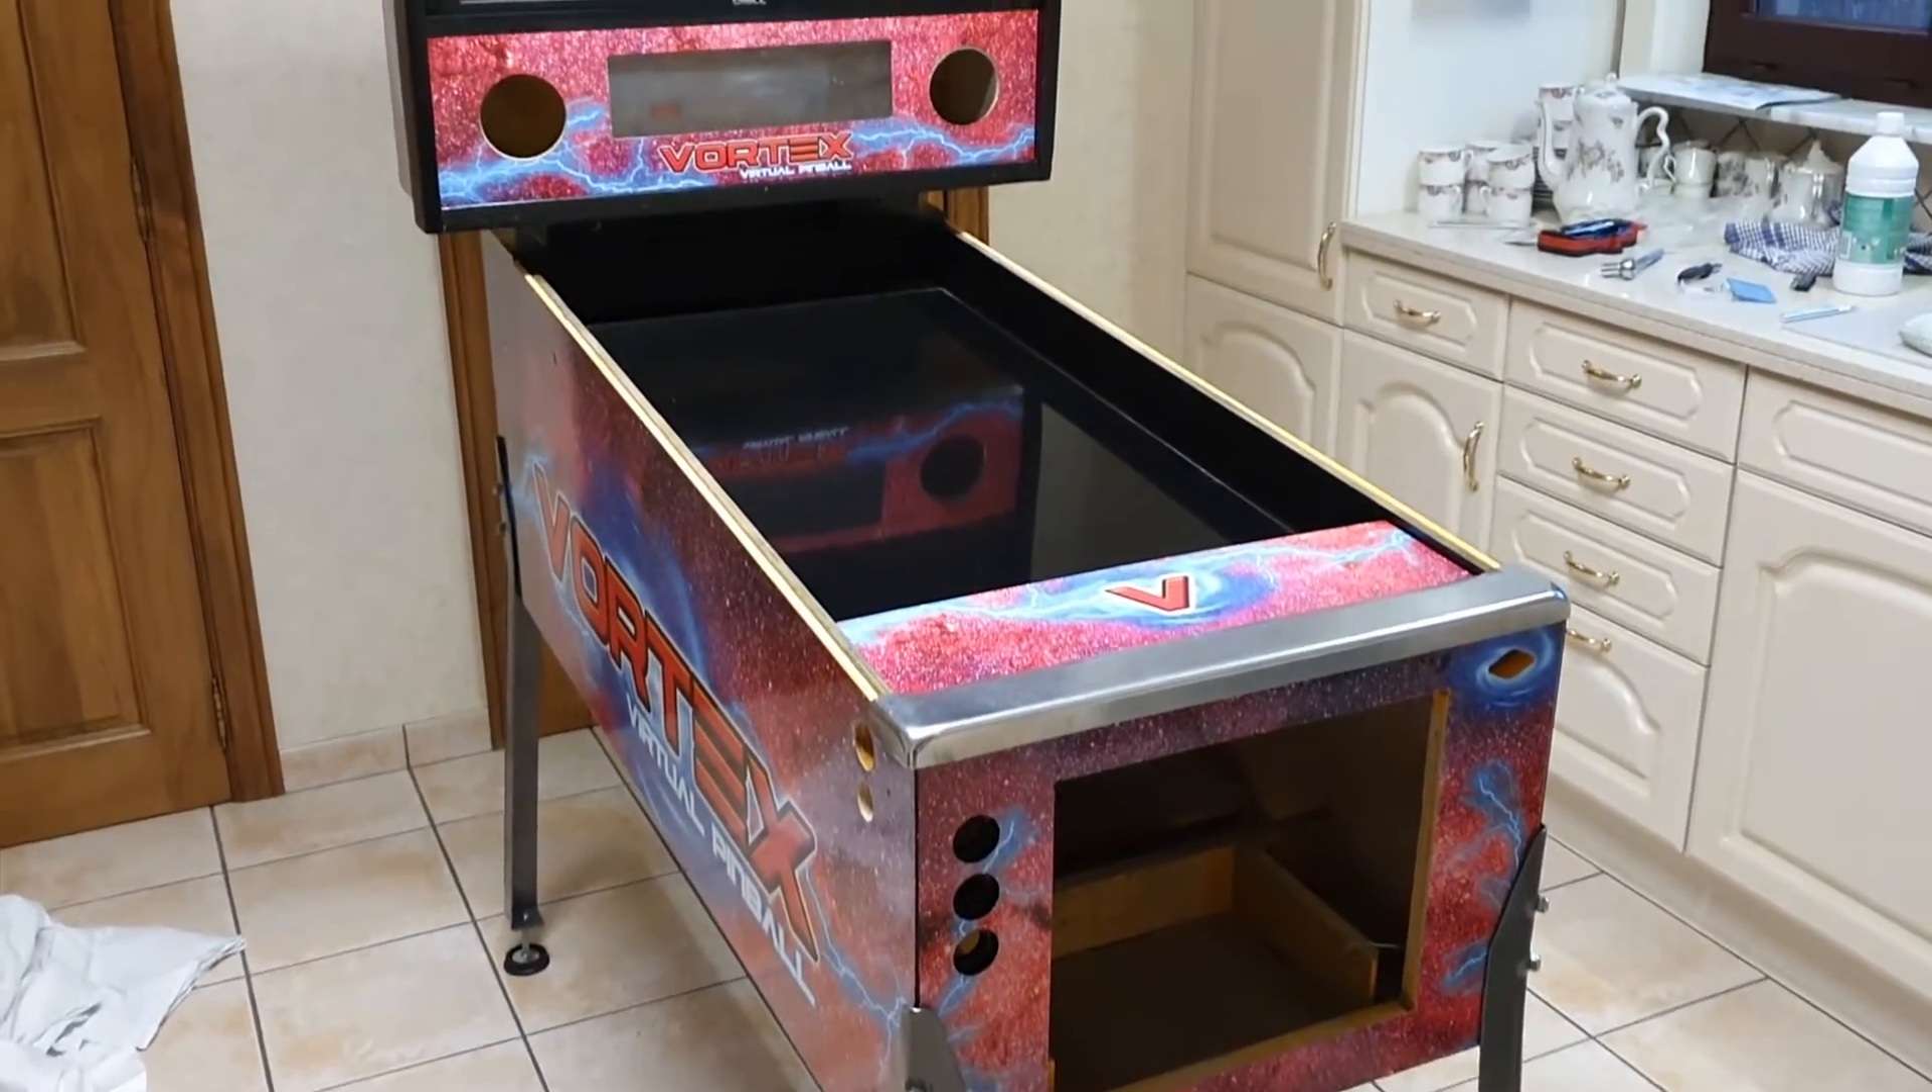Finally, the apron with the newly installed decal can be stuck in place for the final reveal. The cabinet now looks like a pinball machine for the very first time.